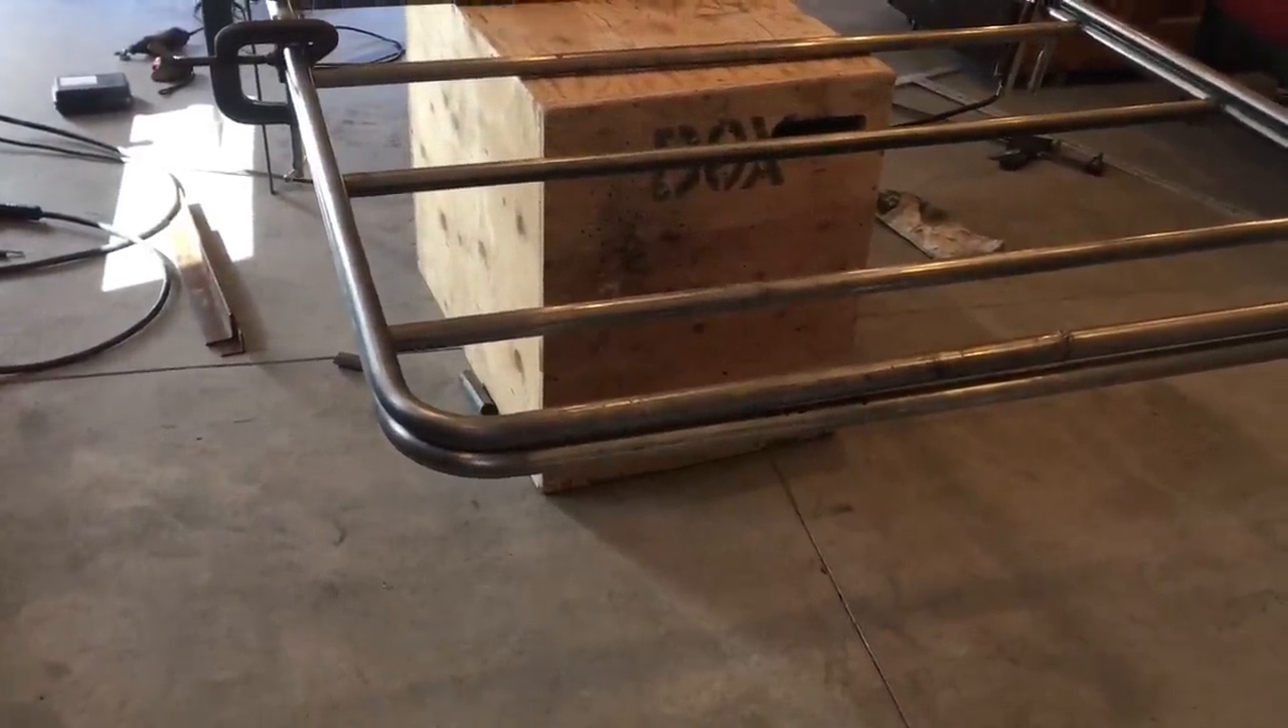I've been using flux core to do some tacking and now you can see got the top hoop it's just sitting flush on top of the bottom hoop but I've tacked on to the bottom hoop about every one foot.